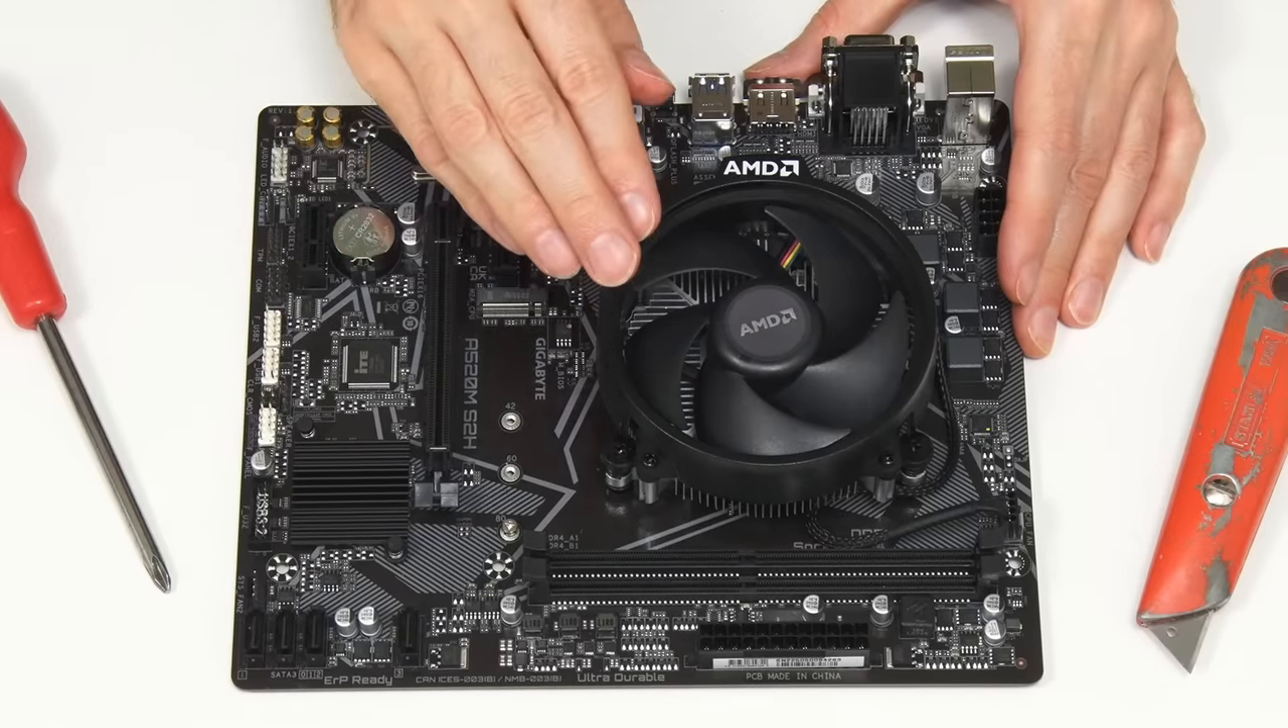We've now got a motherboard fitted with a processor and cooler.